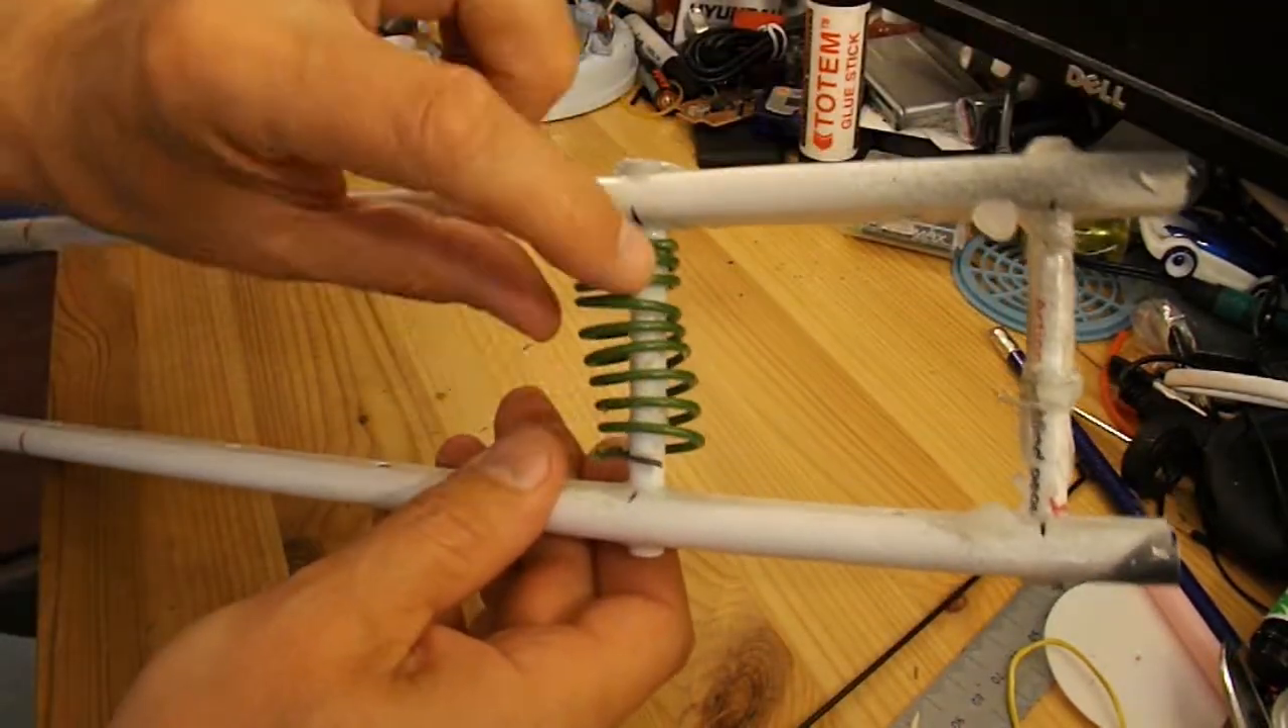That's wound the spring onto the cross member.